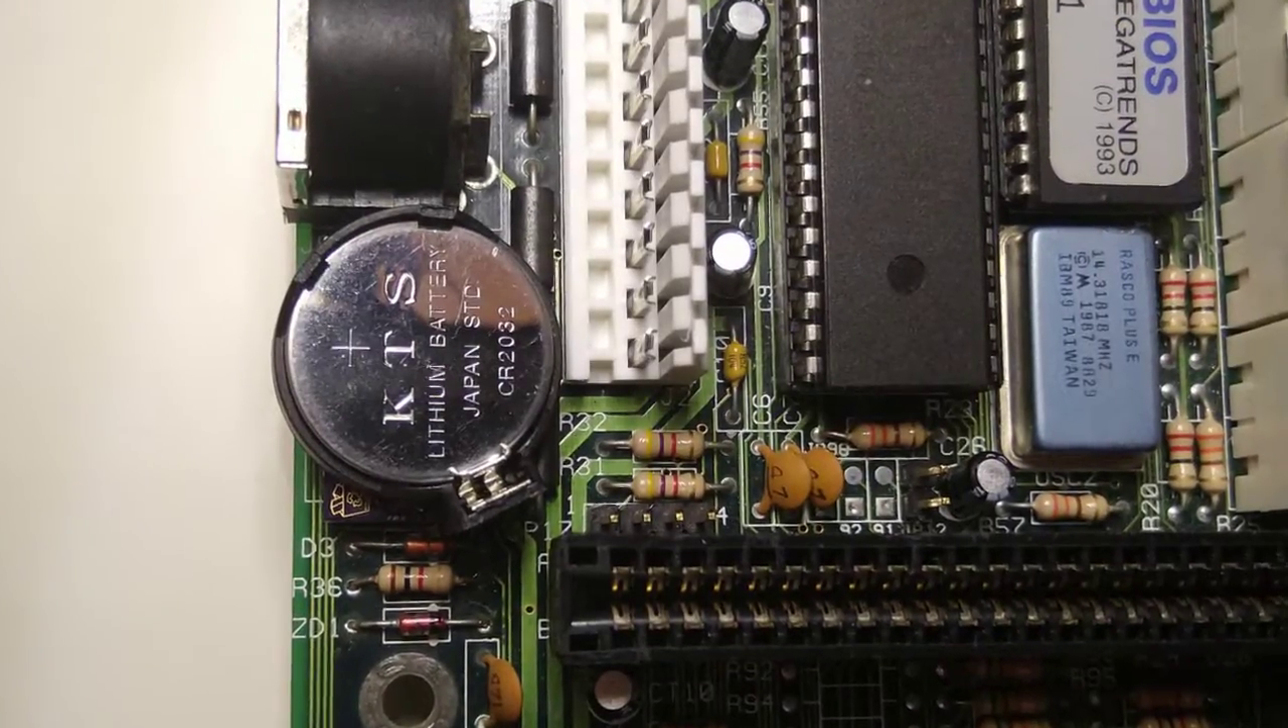Let's insert the battery. As you can see, it fits nicely.